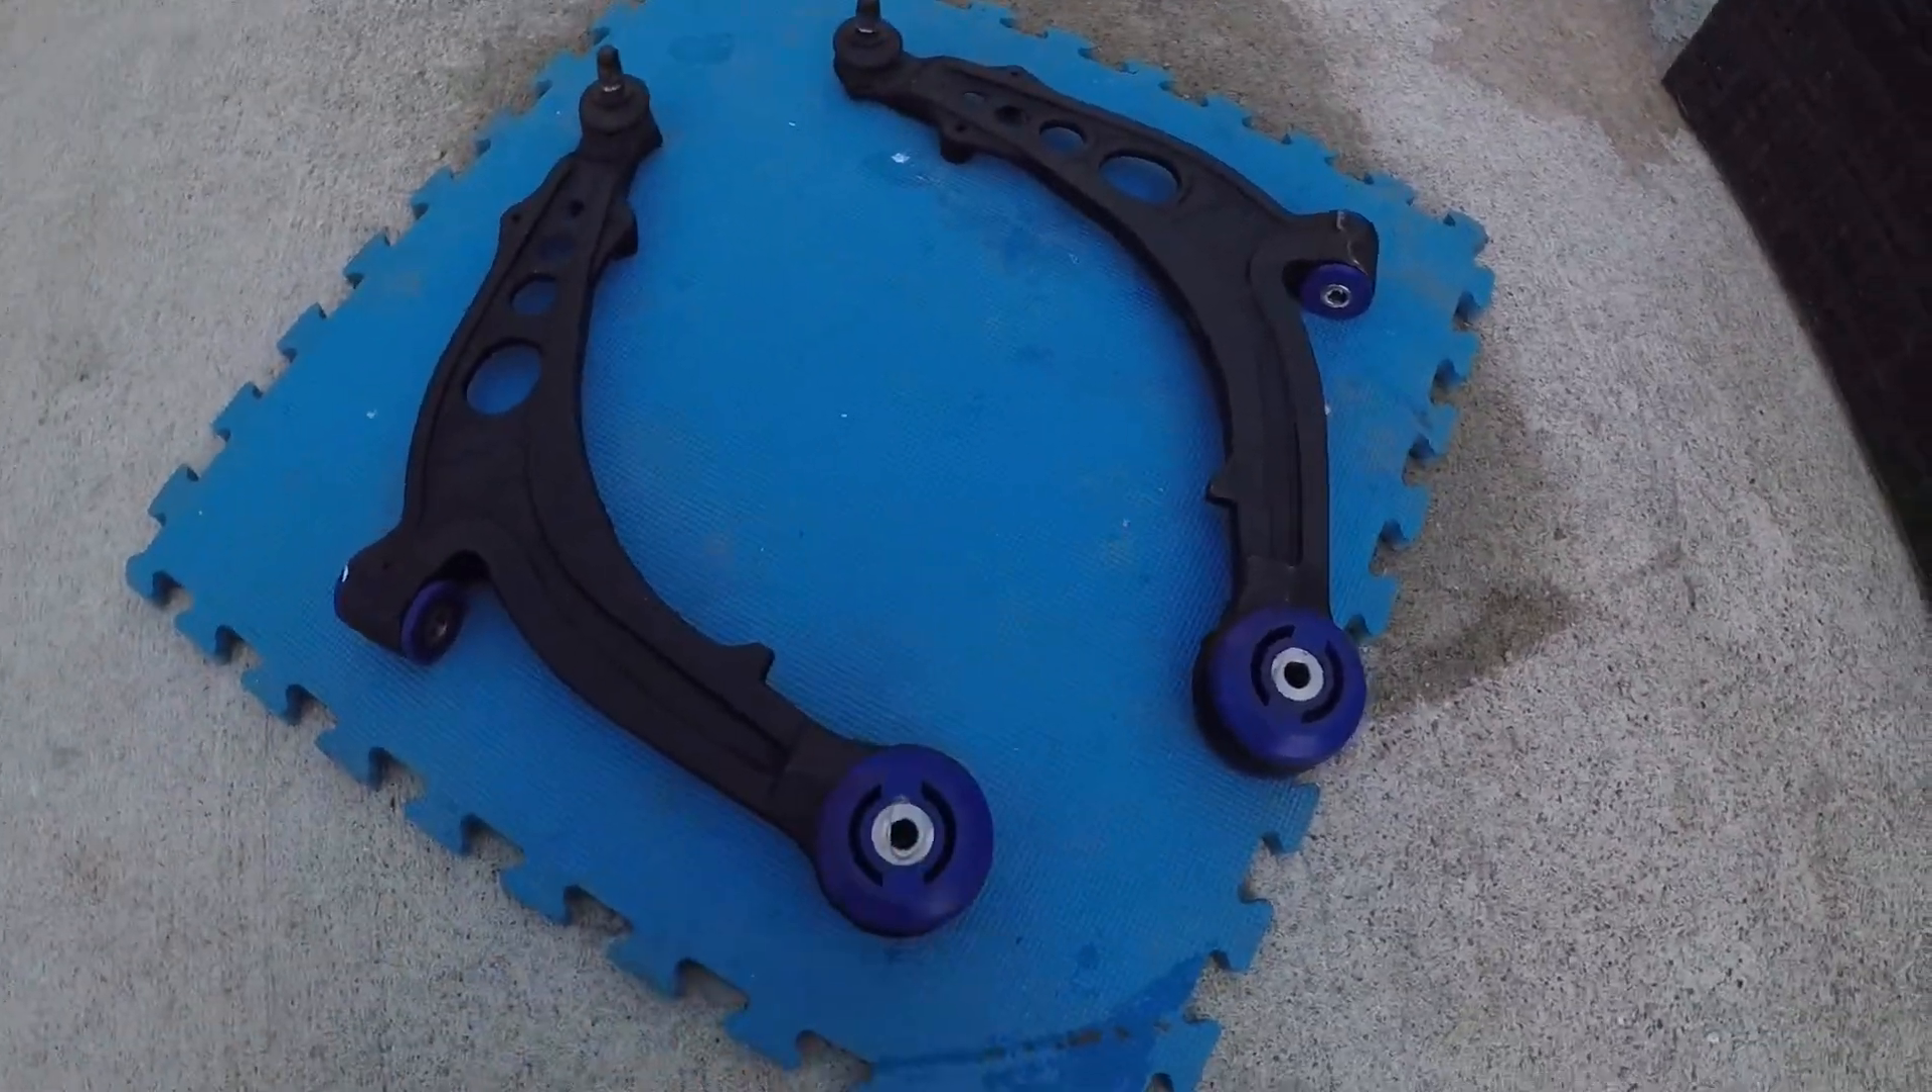All bushes done we've got all collars fitted.